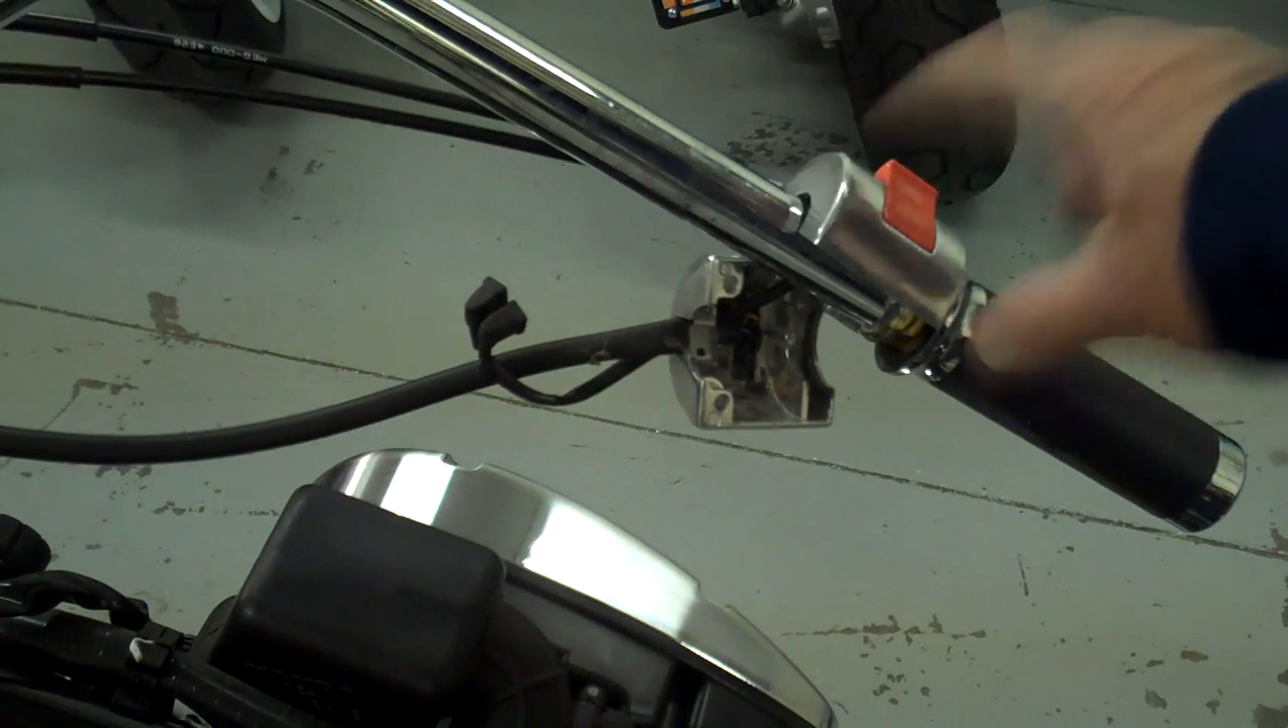Okay I've separated this clamshell cover on the throttle side here.